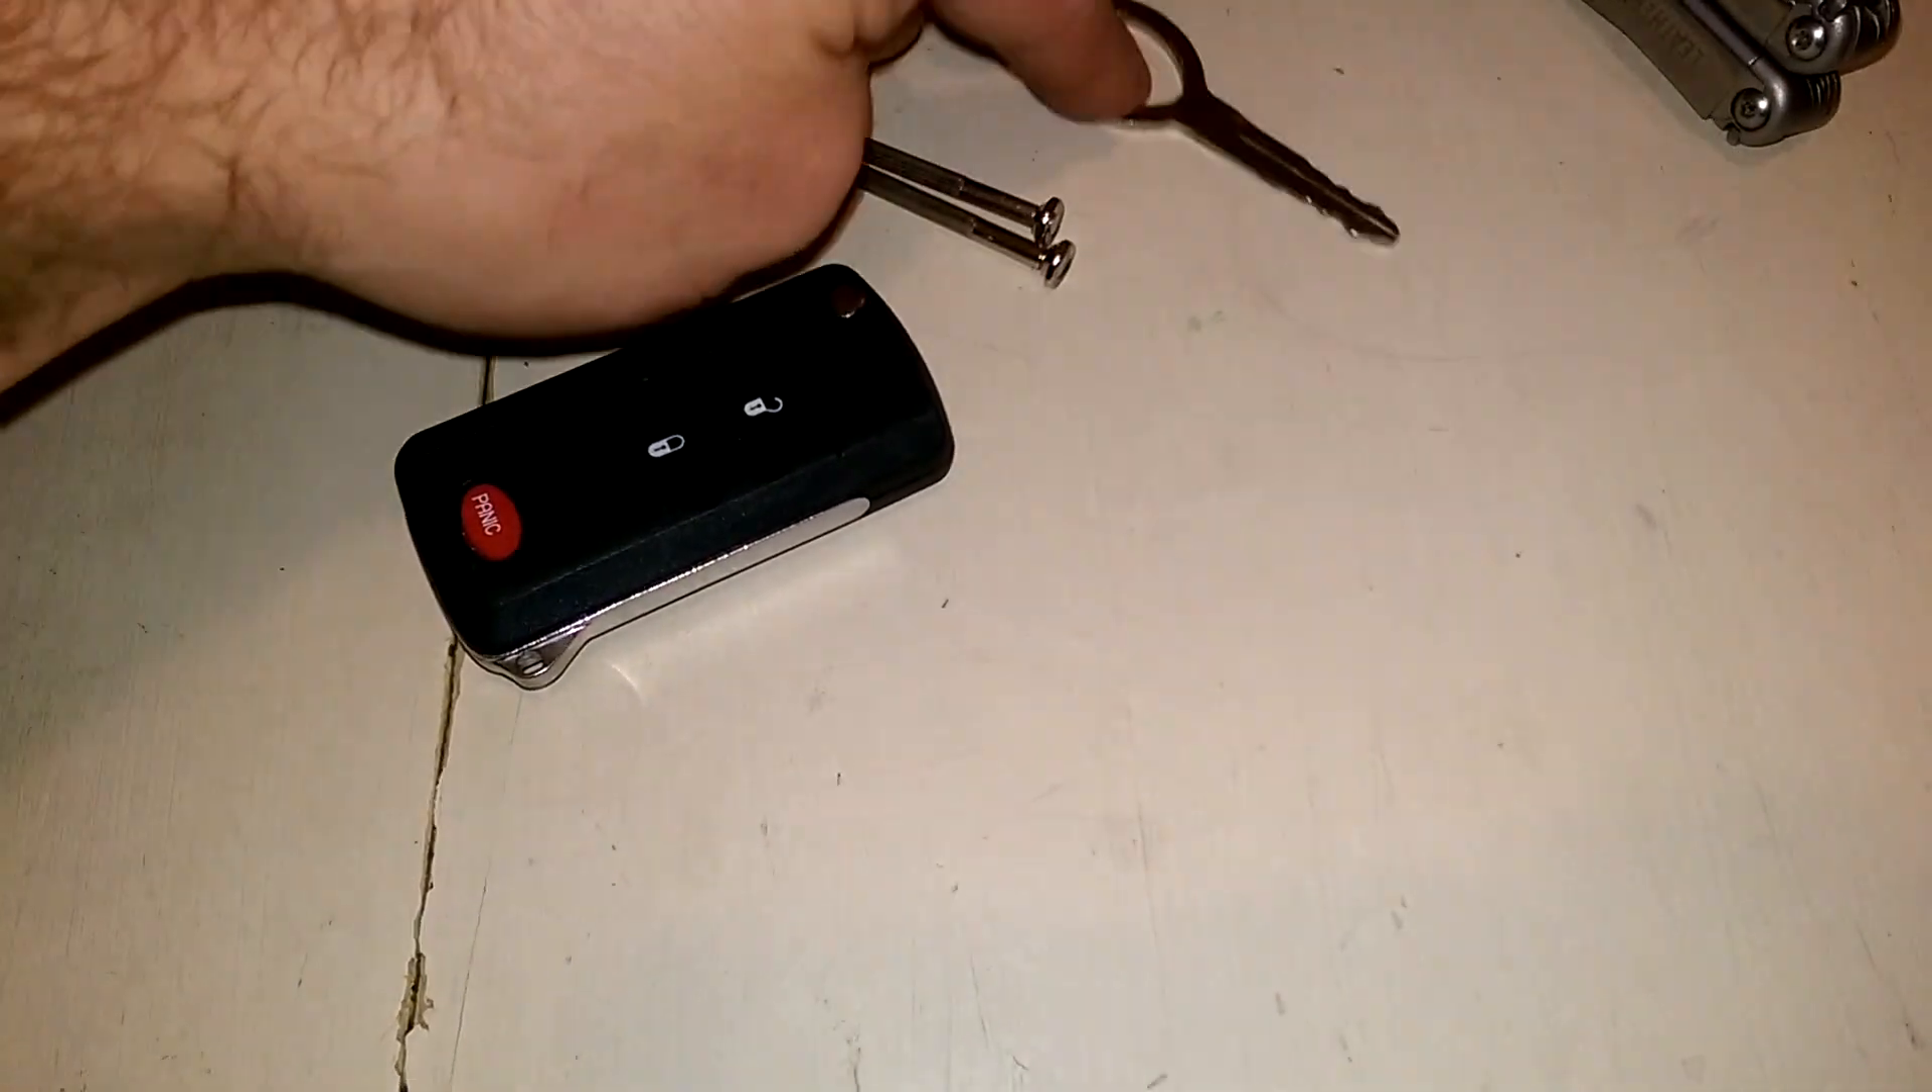Here I have the remote reassembled.